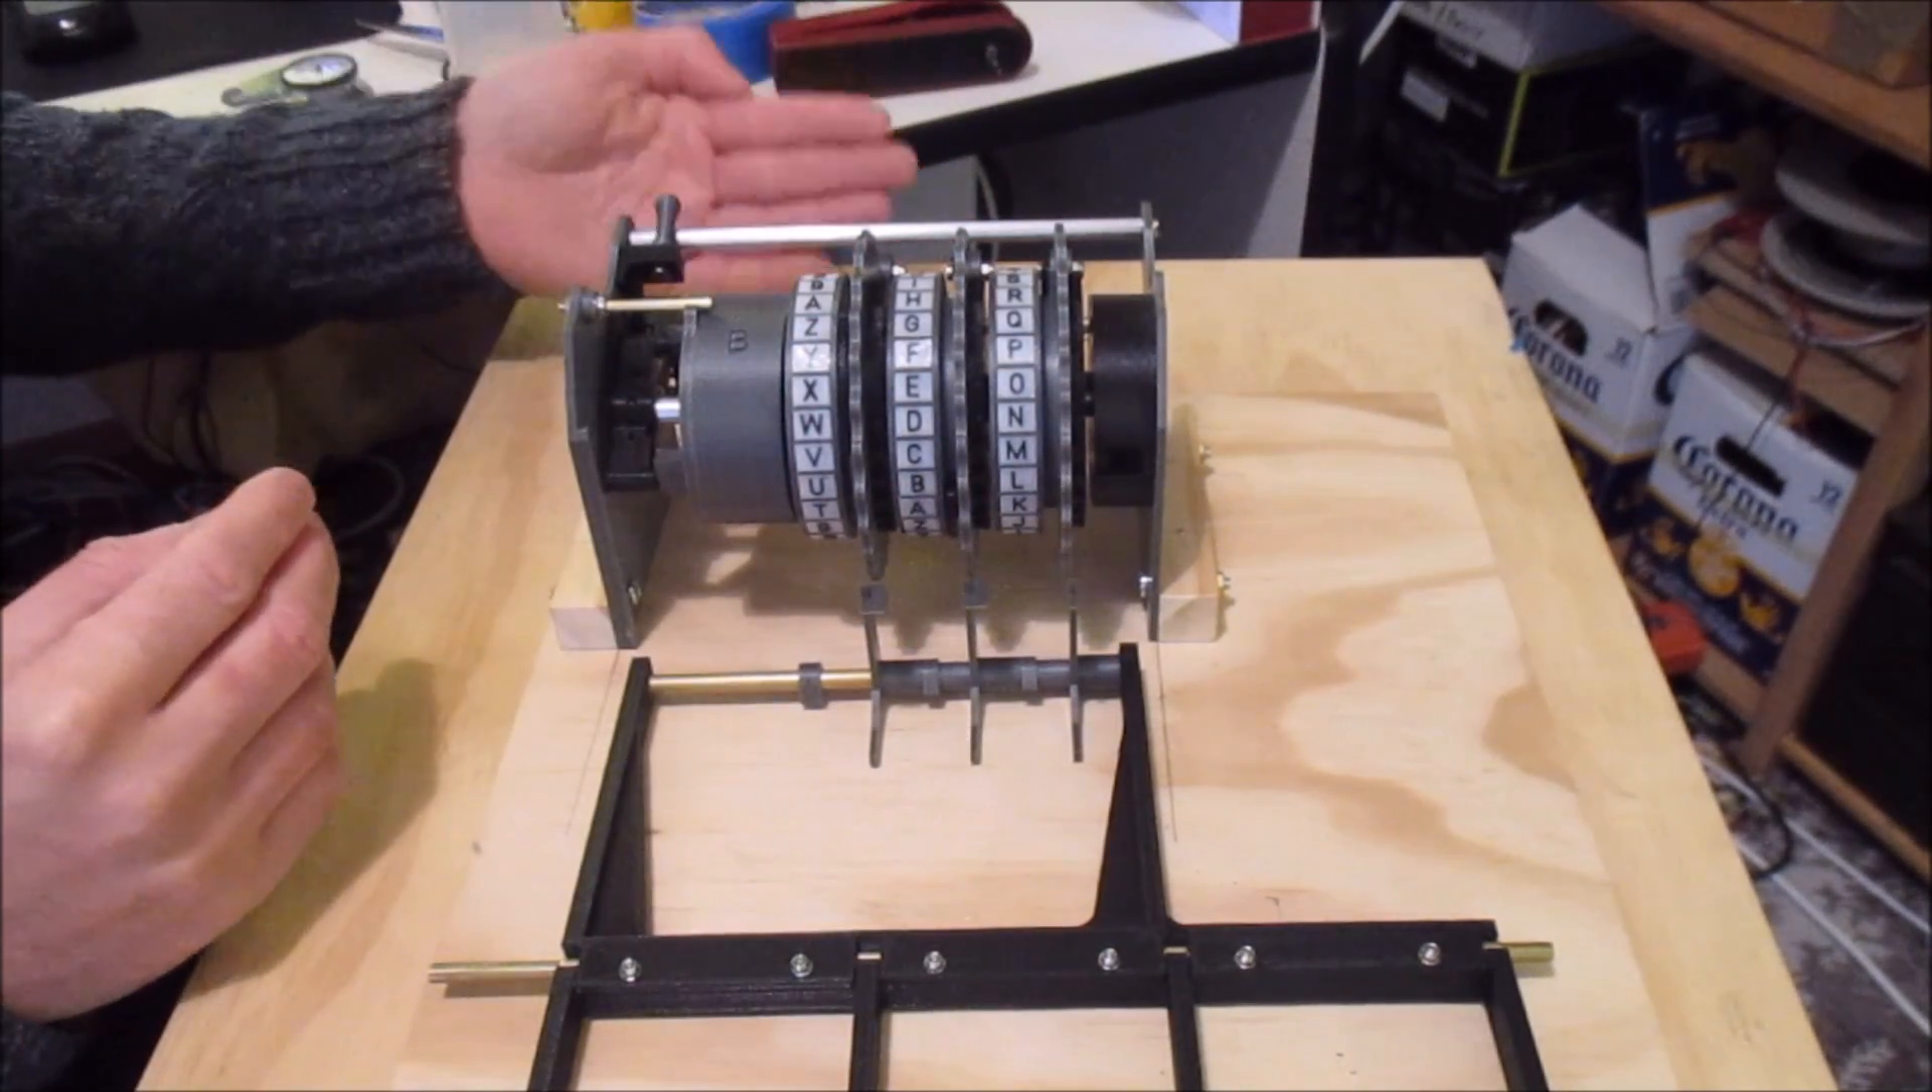What I've got here is the three rotors set inside the piece of the mechanism that holds them all together.